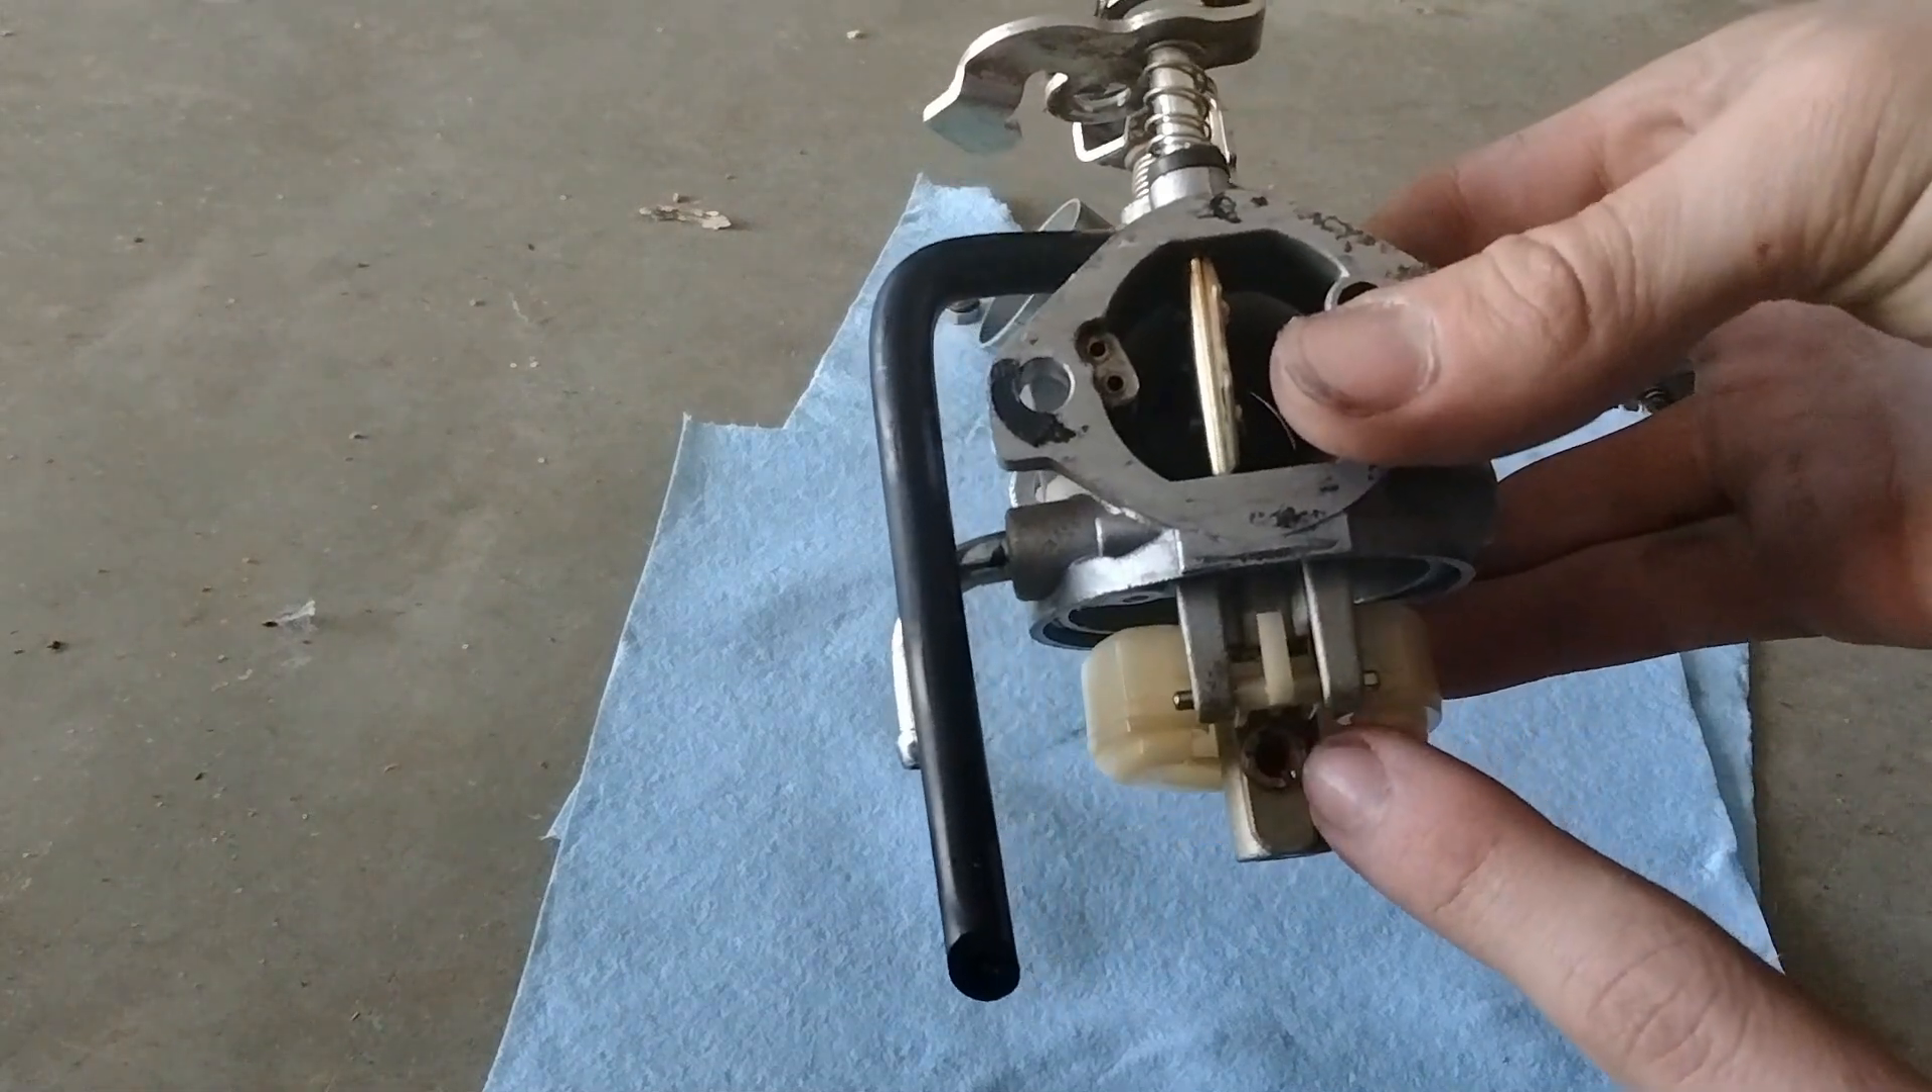All right, so I've got the carburetor off and I took the bowl off.